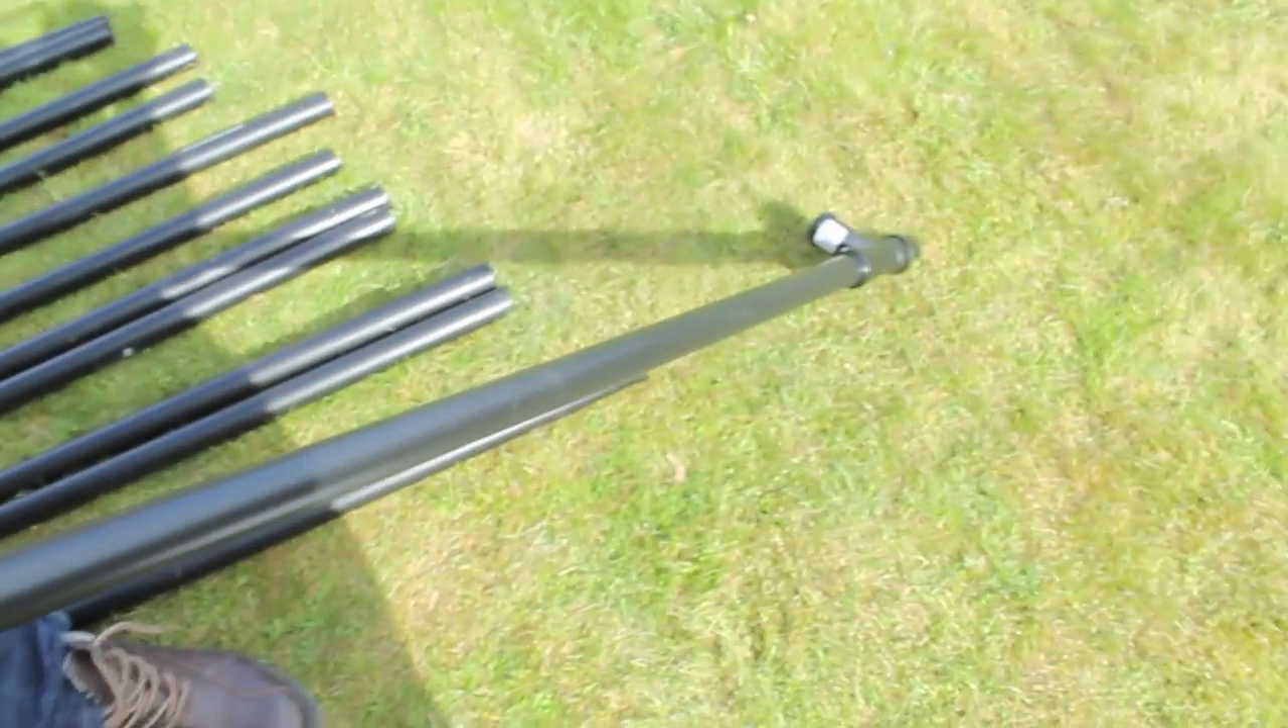So you can see we've put on the connecting piece on the end of the longest pole which is going to be the one for the top bar.